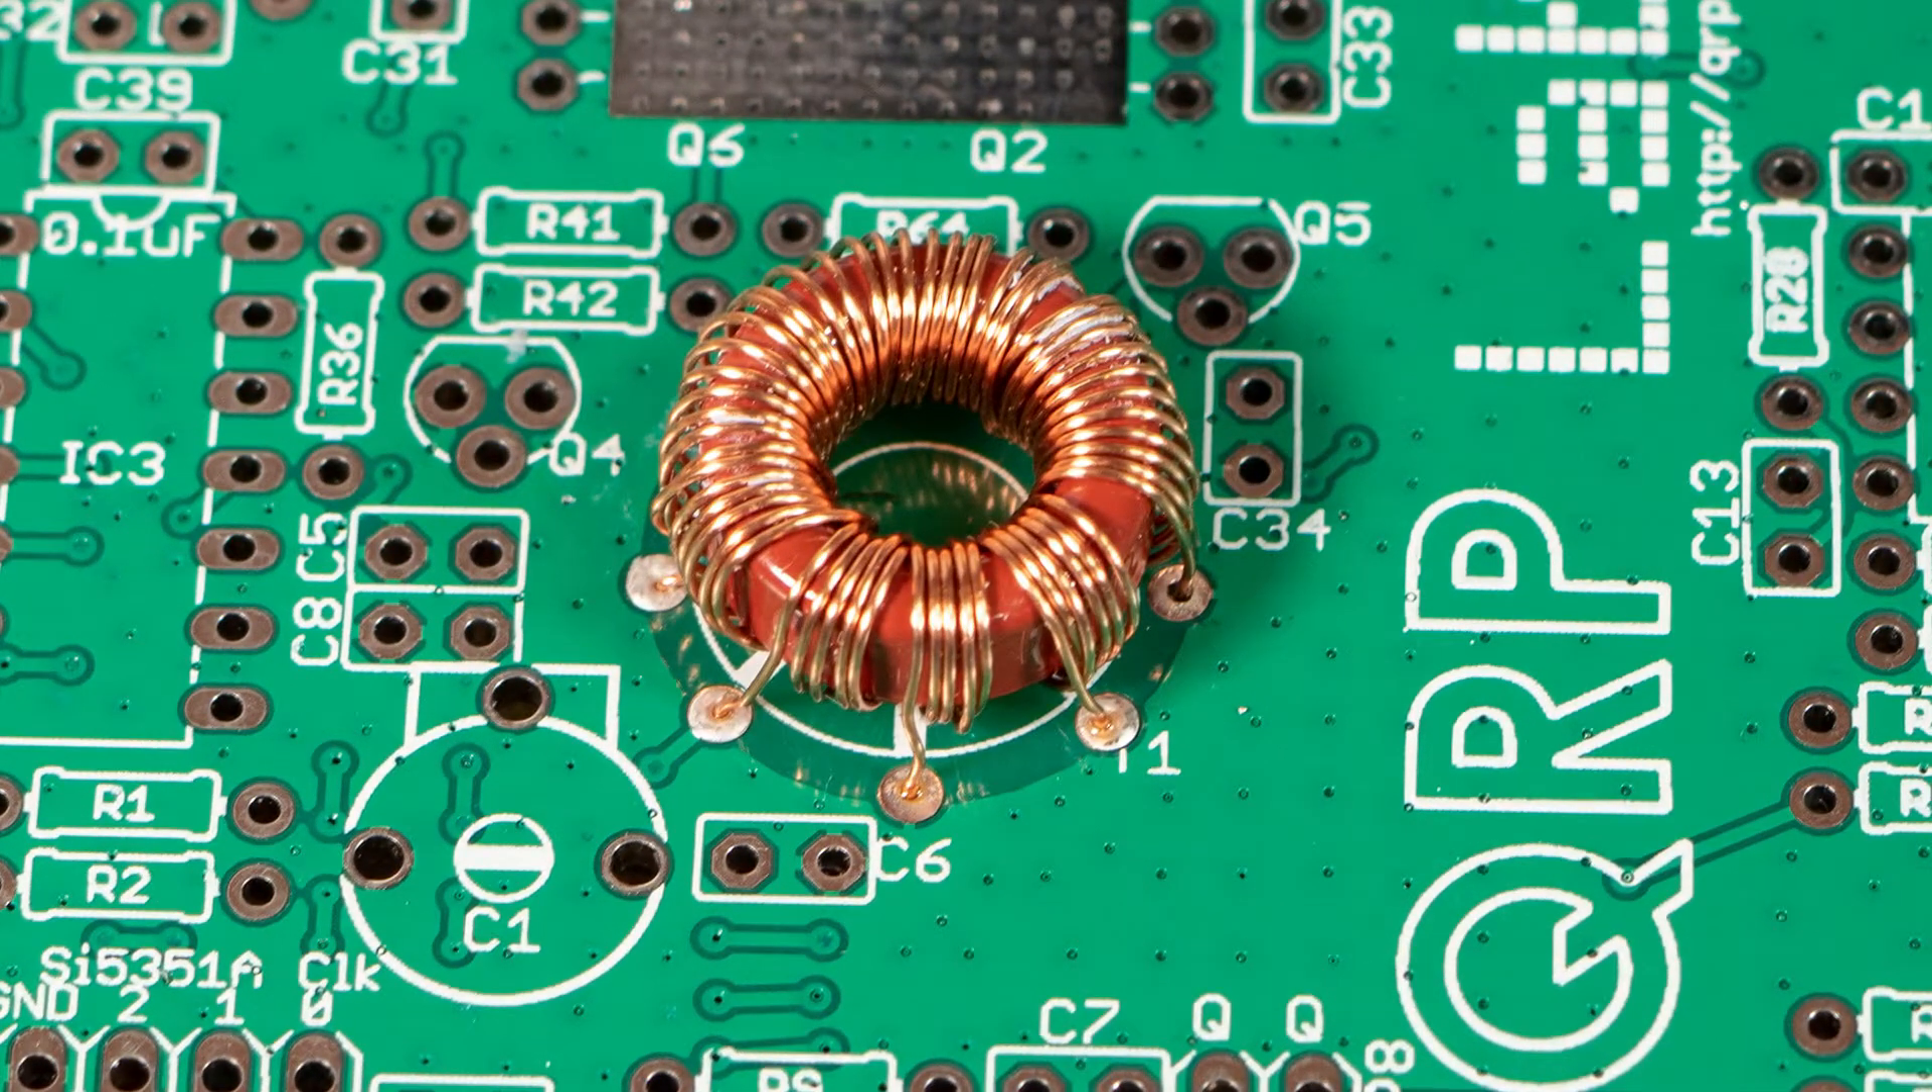Here's the transformer fitted to the PCB before I look at making the coils I'm just going to test this one for continuity one more time.